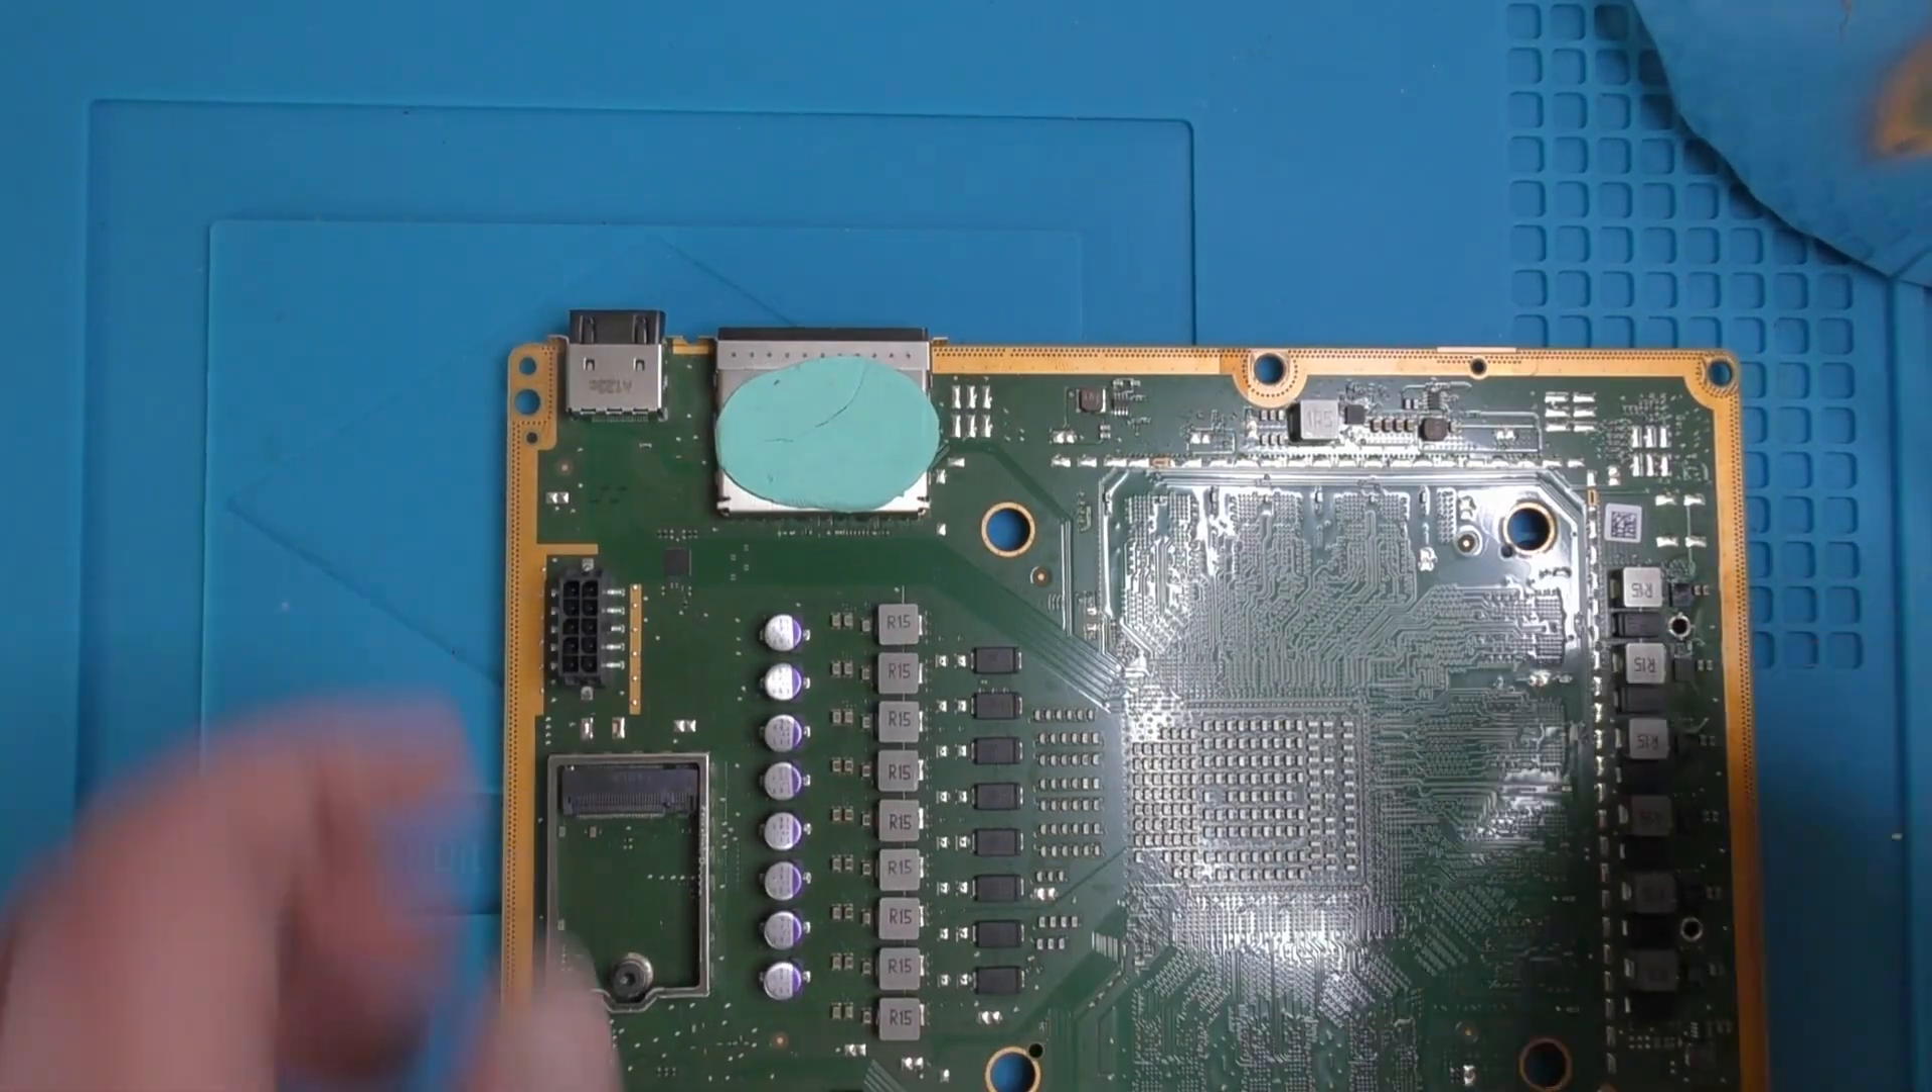Now, we've got our Series X disassembled and the motherboard is out on the desk.